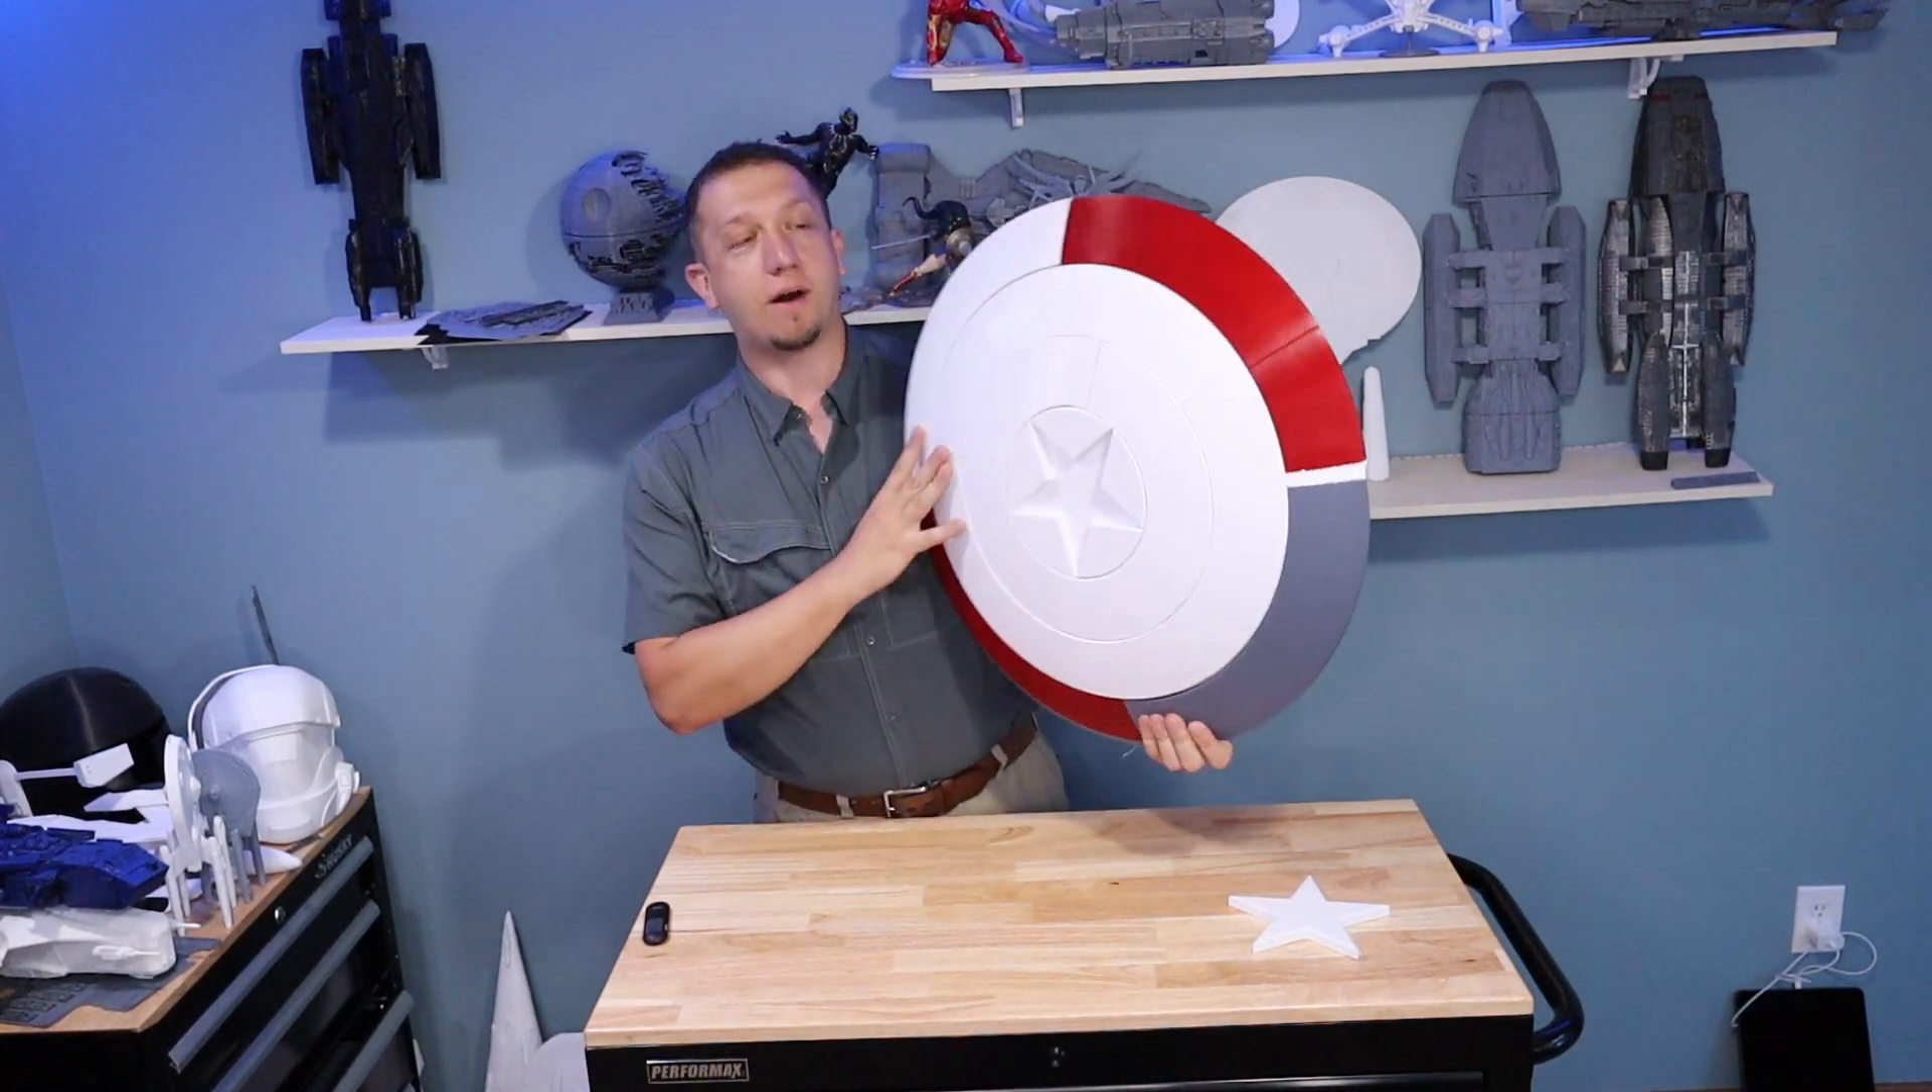So, this is all the parts put together, except I haven't installed the Star yet.